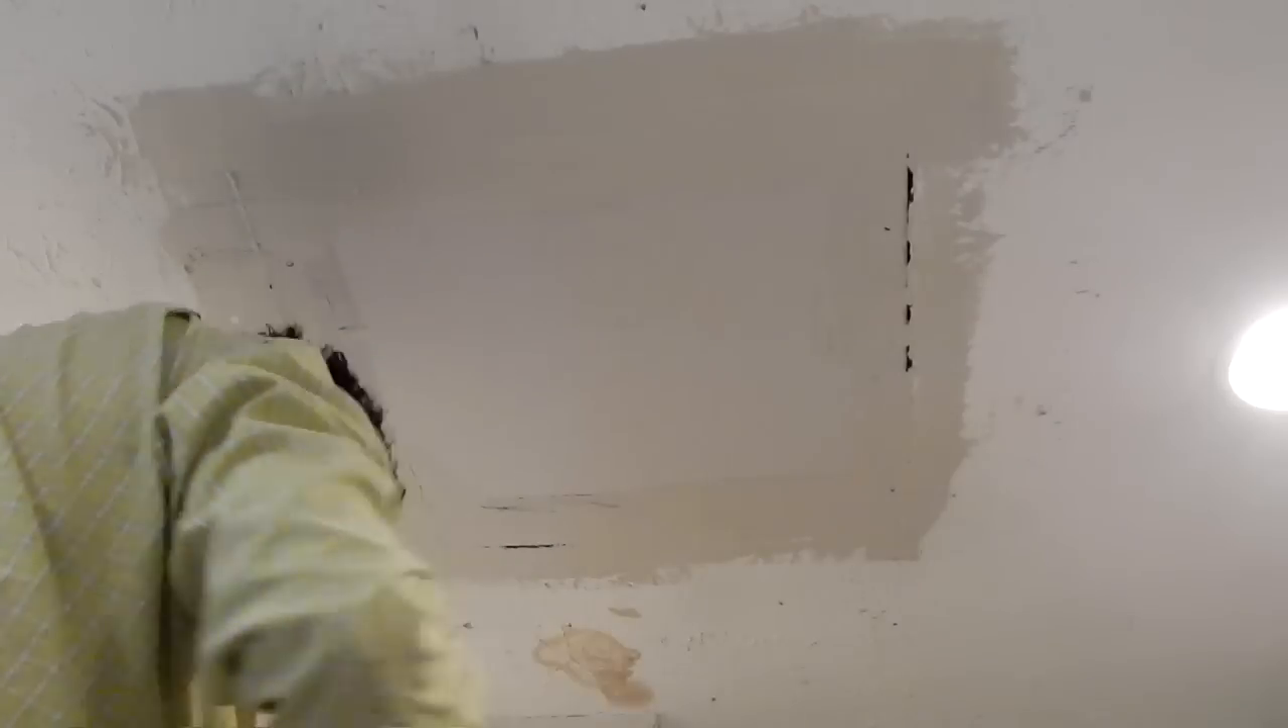There's a gap right here I'm going to fill it in like that it's a gap in between my piece and the ceiling.